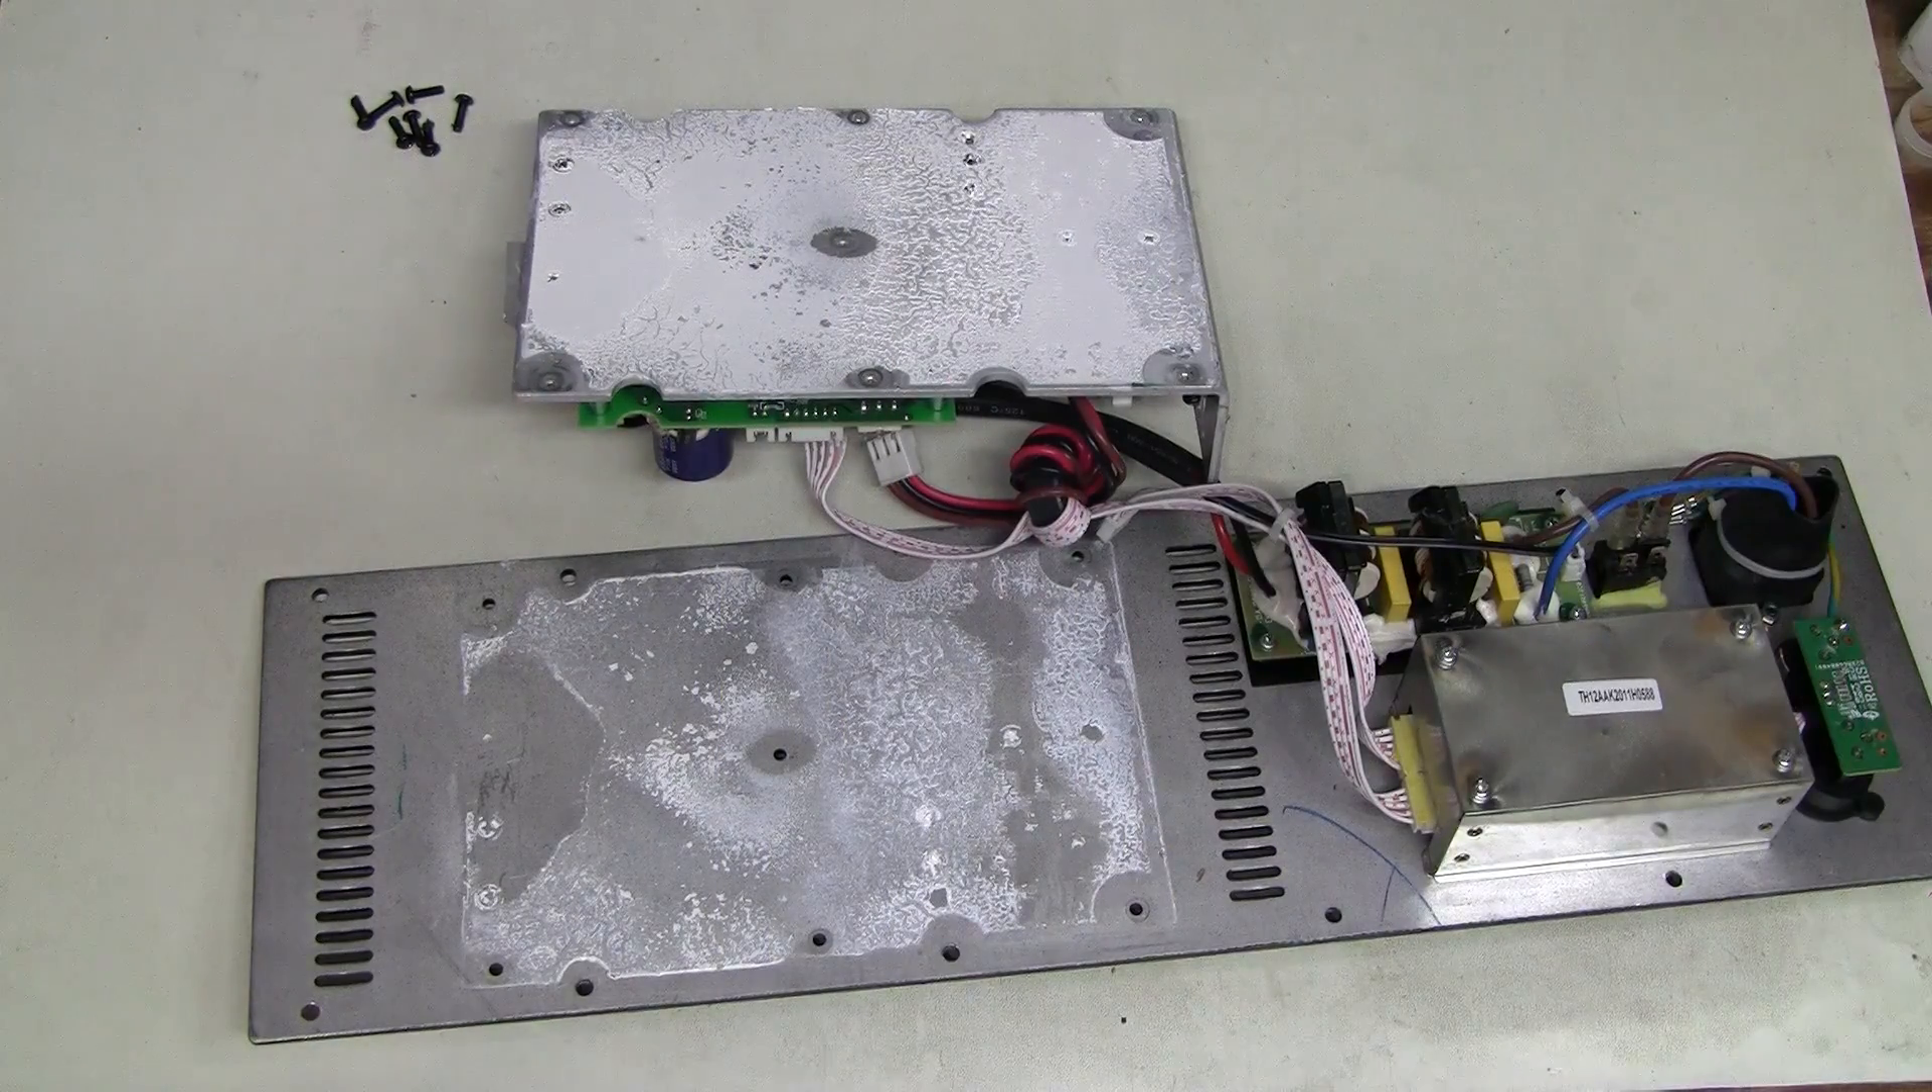All right, I managed to lift this heat sink off.